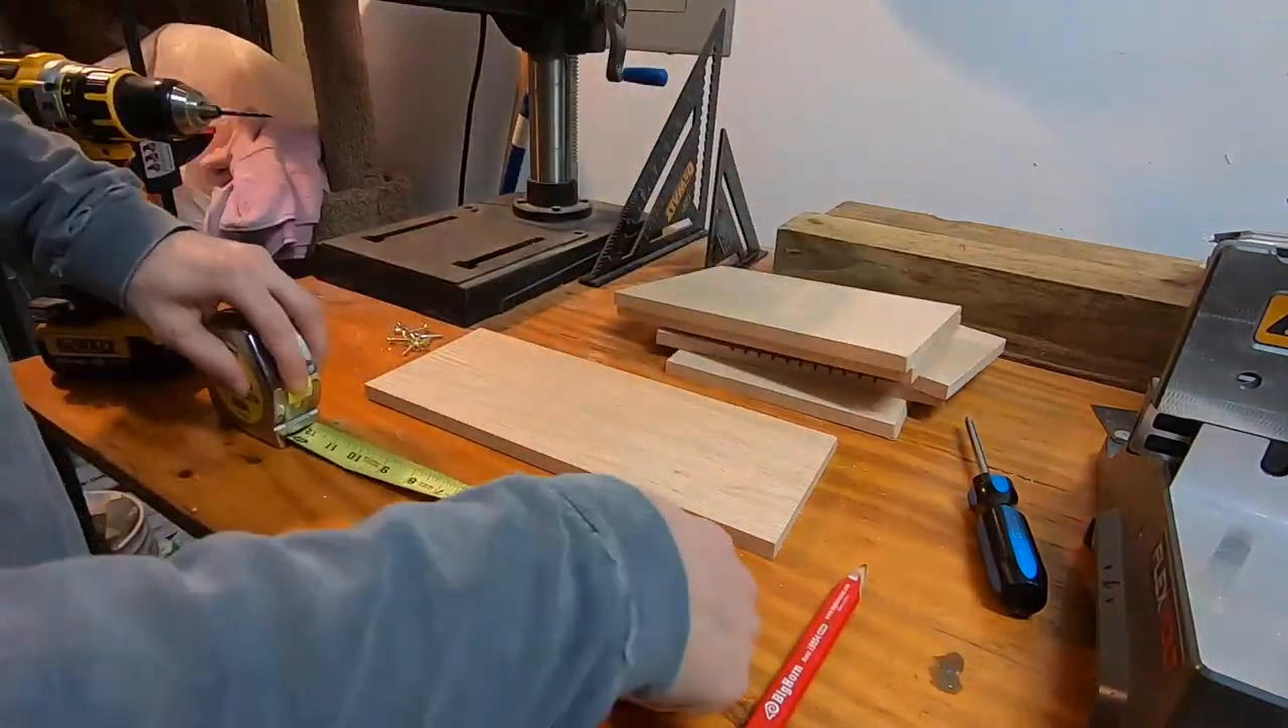This is the six pieces needed to create a birdhouse so now the only step left is to connect them together.